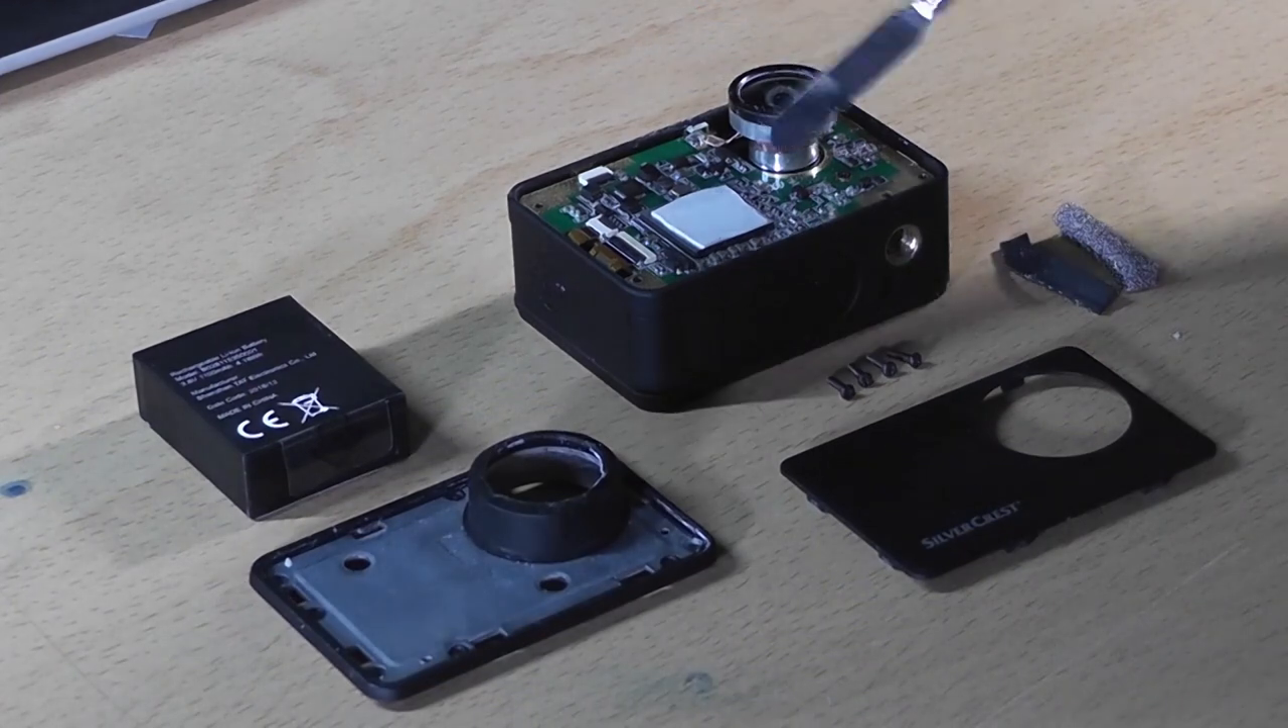This part which is the the front of the actual circuitry board has been removed taking out those four very very small screws and that leaves the lens.